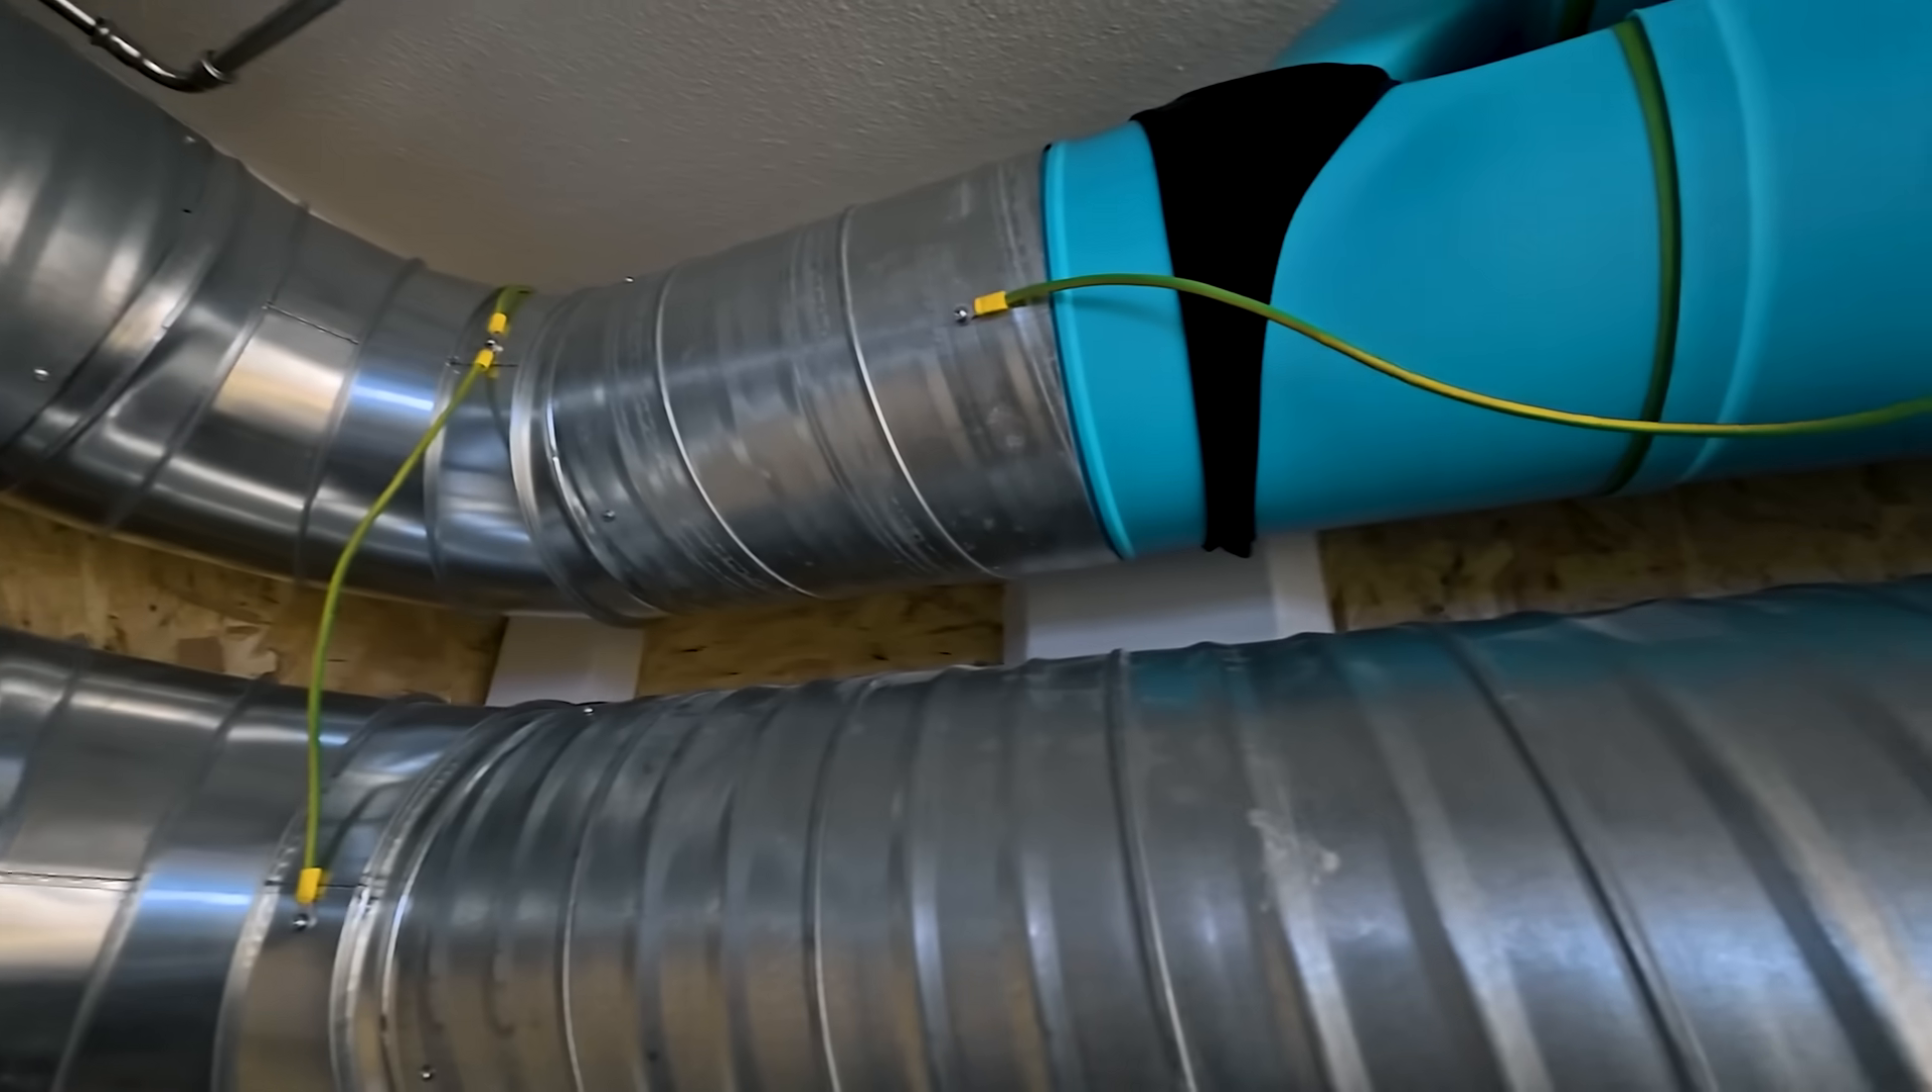Finally we screwed everything together grounded the ducts and it's done.